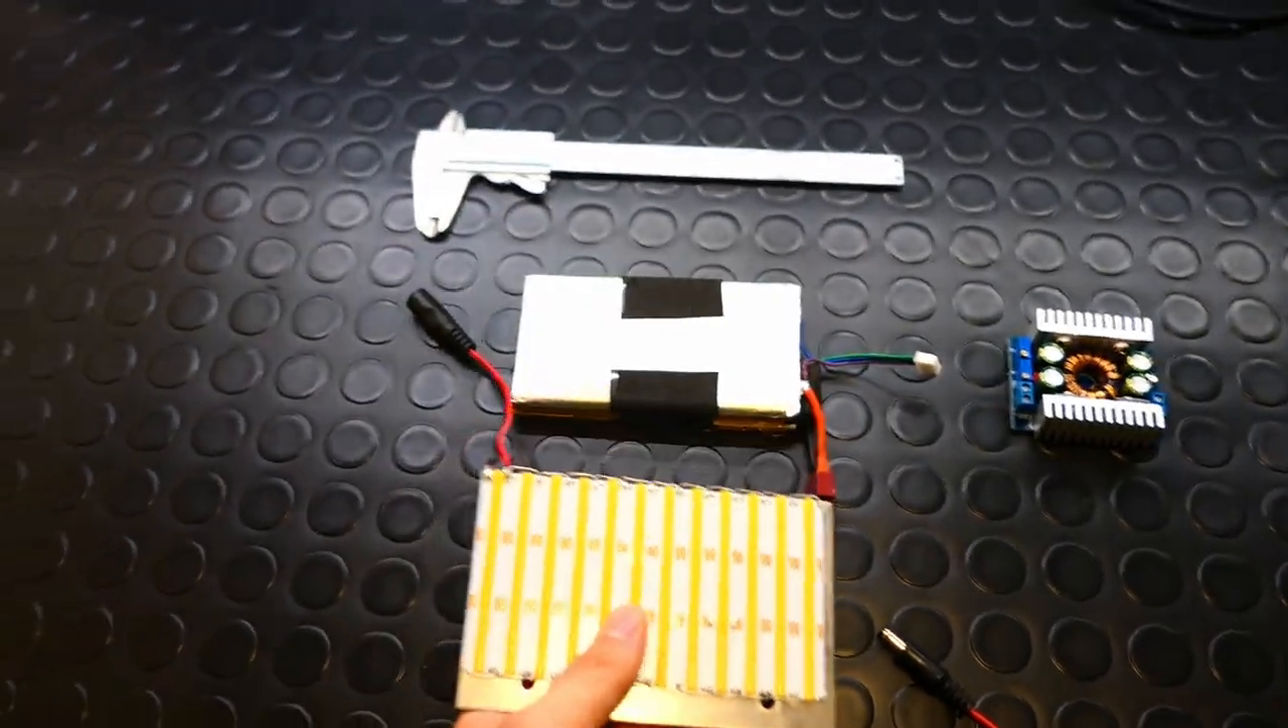Al di sopra di questa piastra in alluminio ho posizionato i pezzi di striscia led.